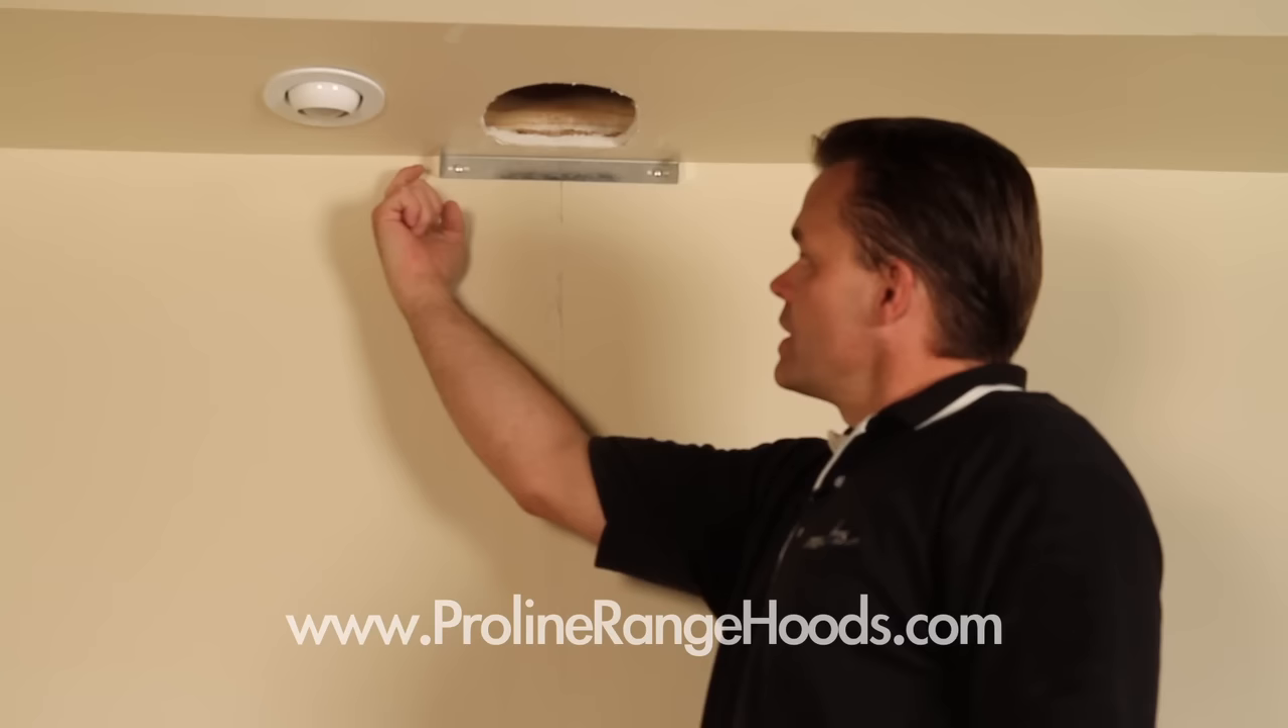Now I've installed the upper chimney mounting bracket. It goes right in the corner of the ceiling.